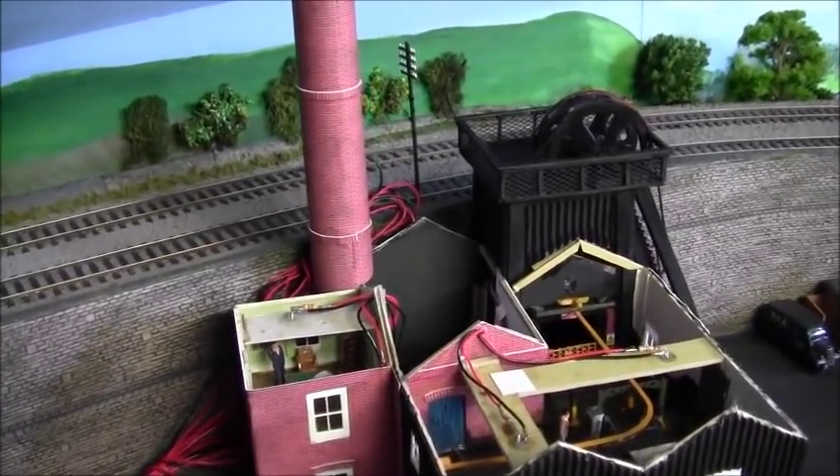Last time as you know we did all the internals and the chimney so there's only one thing left to do and that's to fit on the roofs or possibly two things to do.